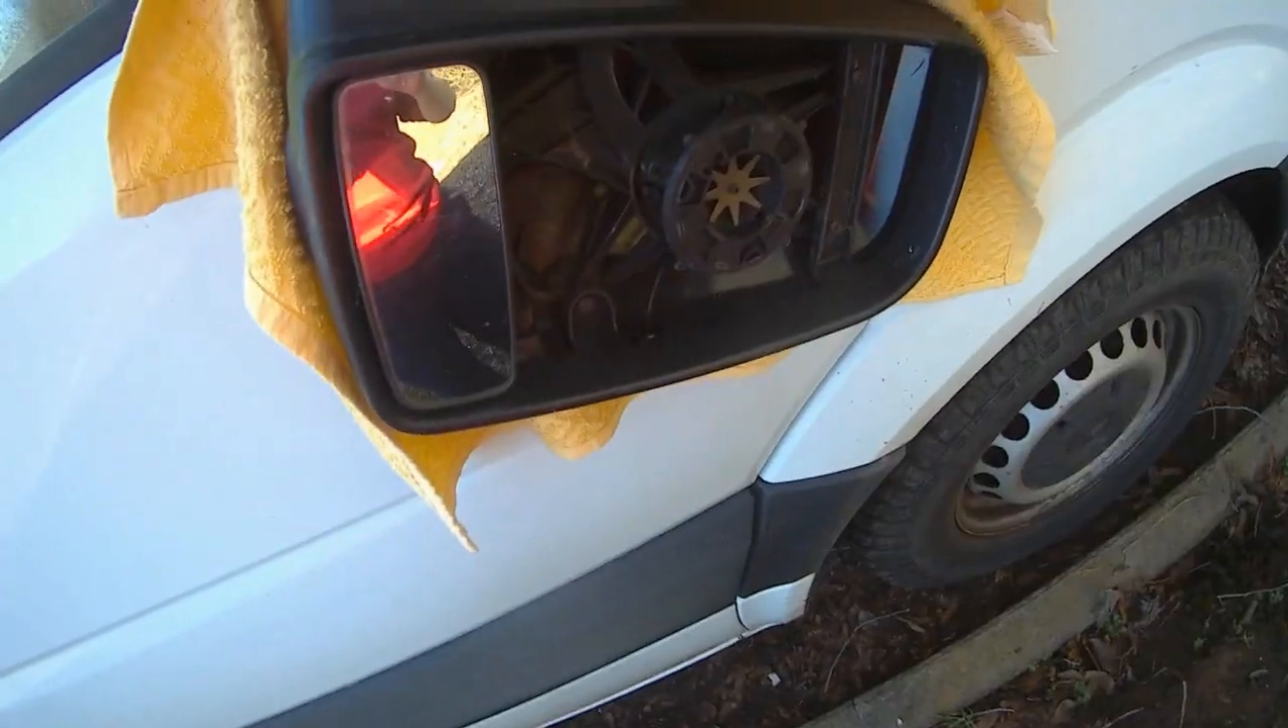Now, I've taken off the, uh, the glass from the mirror.